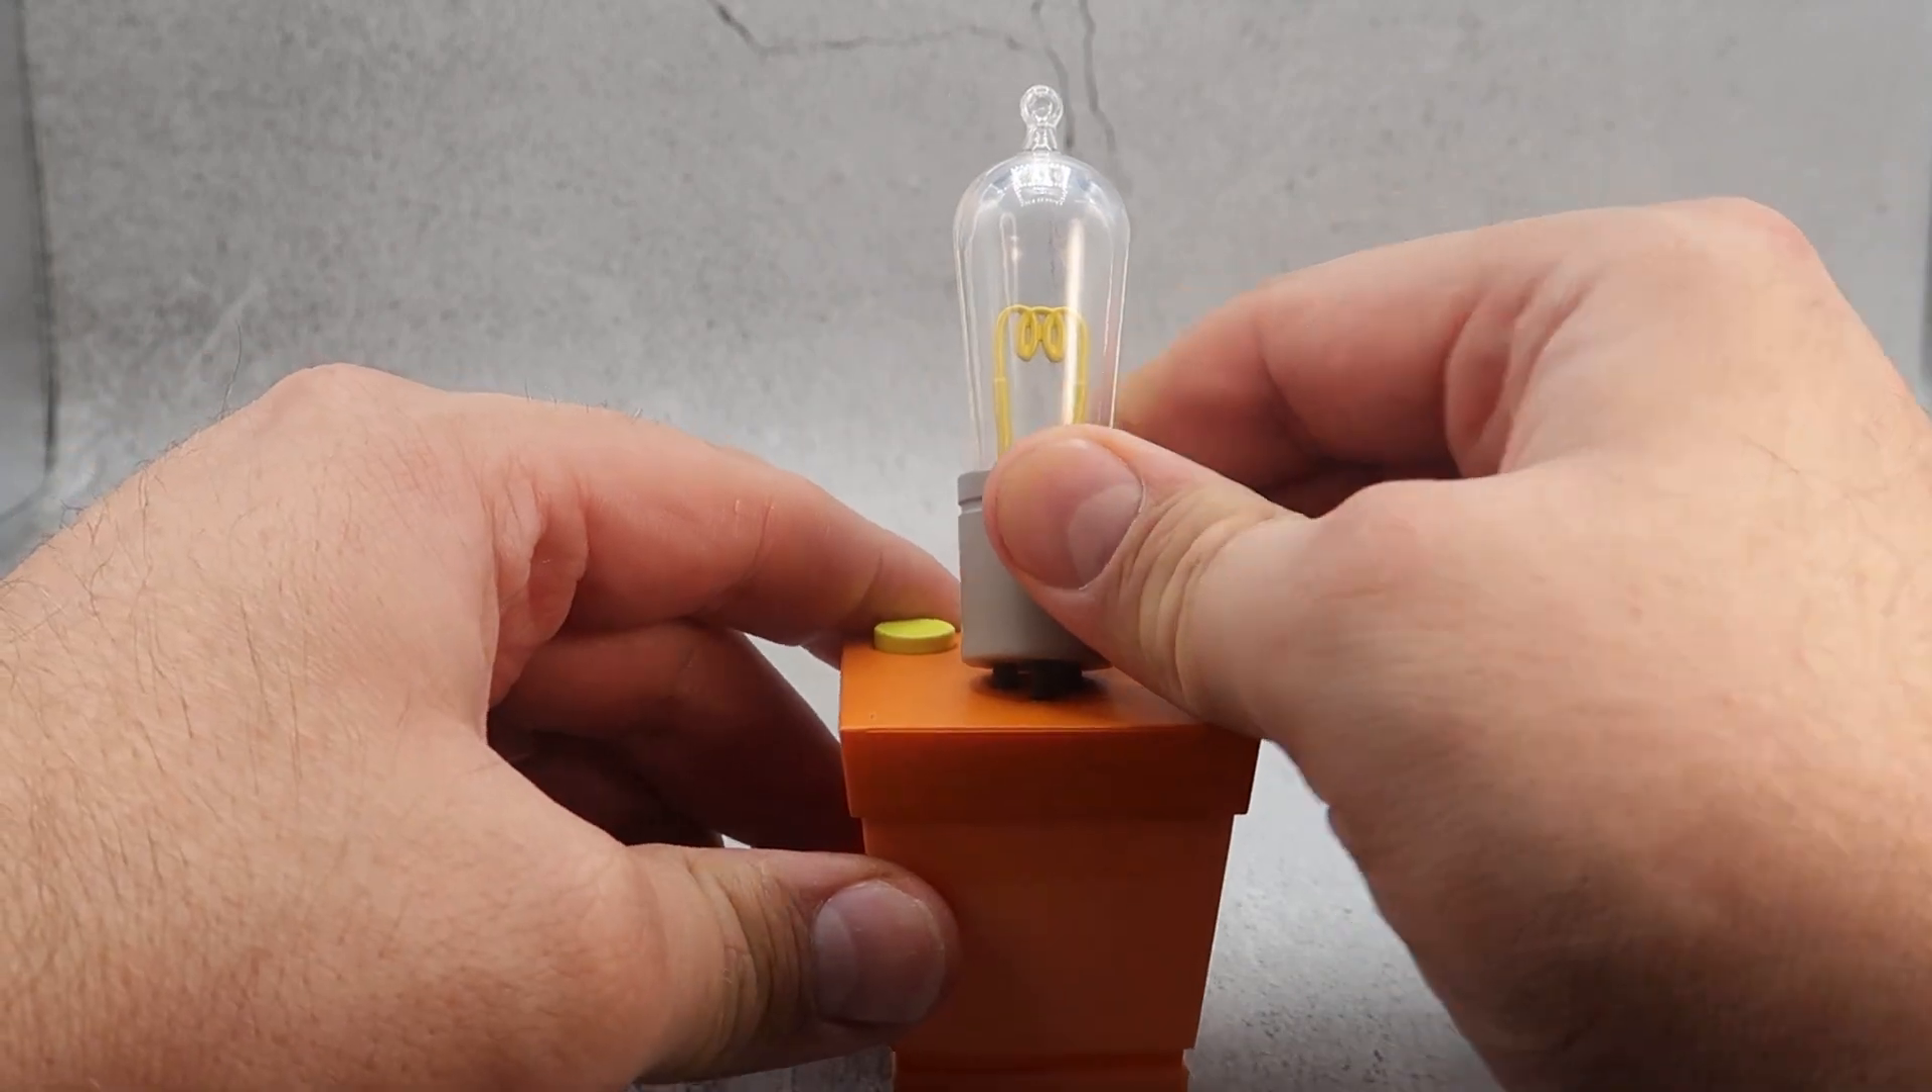It's not actually Plugged in all the way.